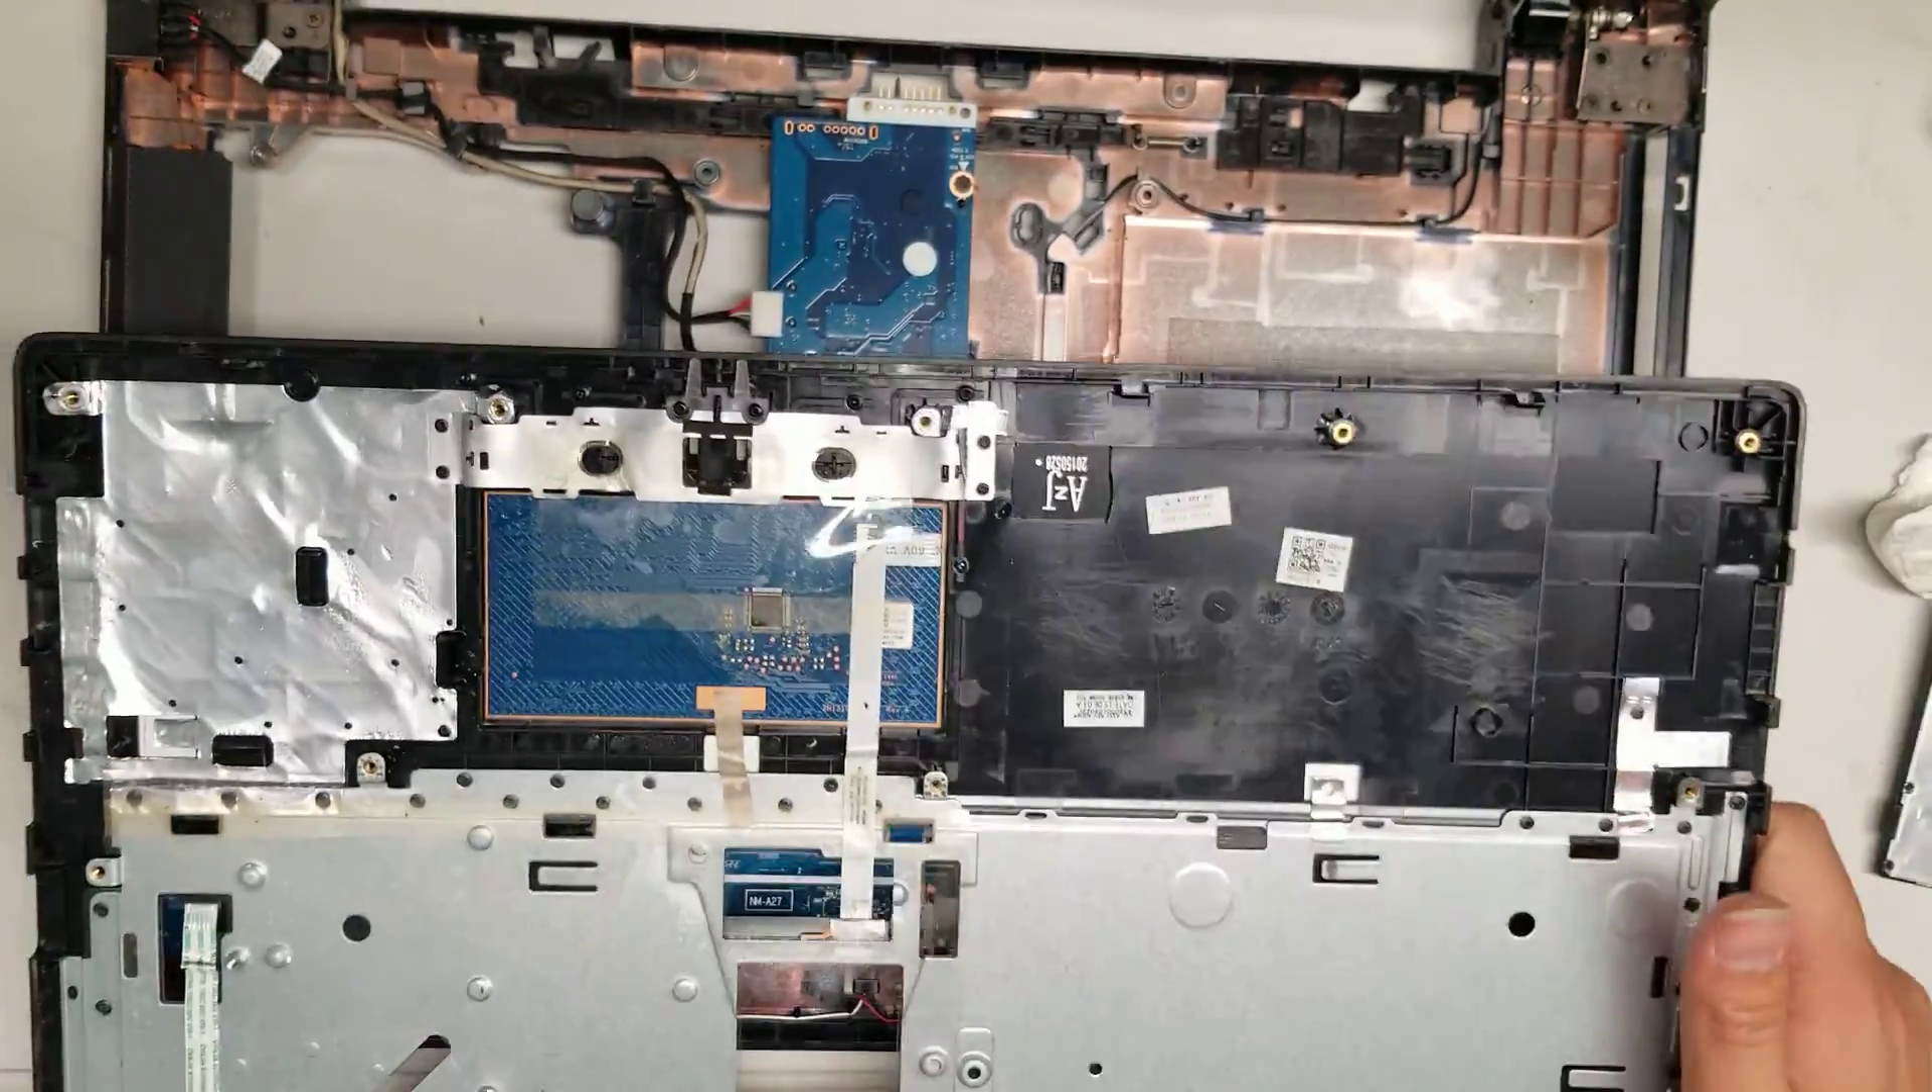So now that all the clips are out, this whole panel comes out.